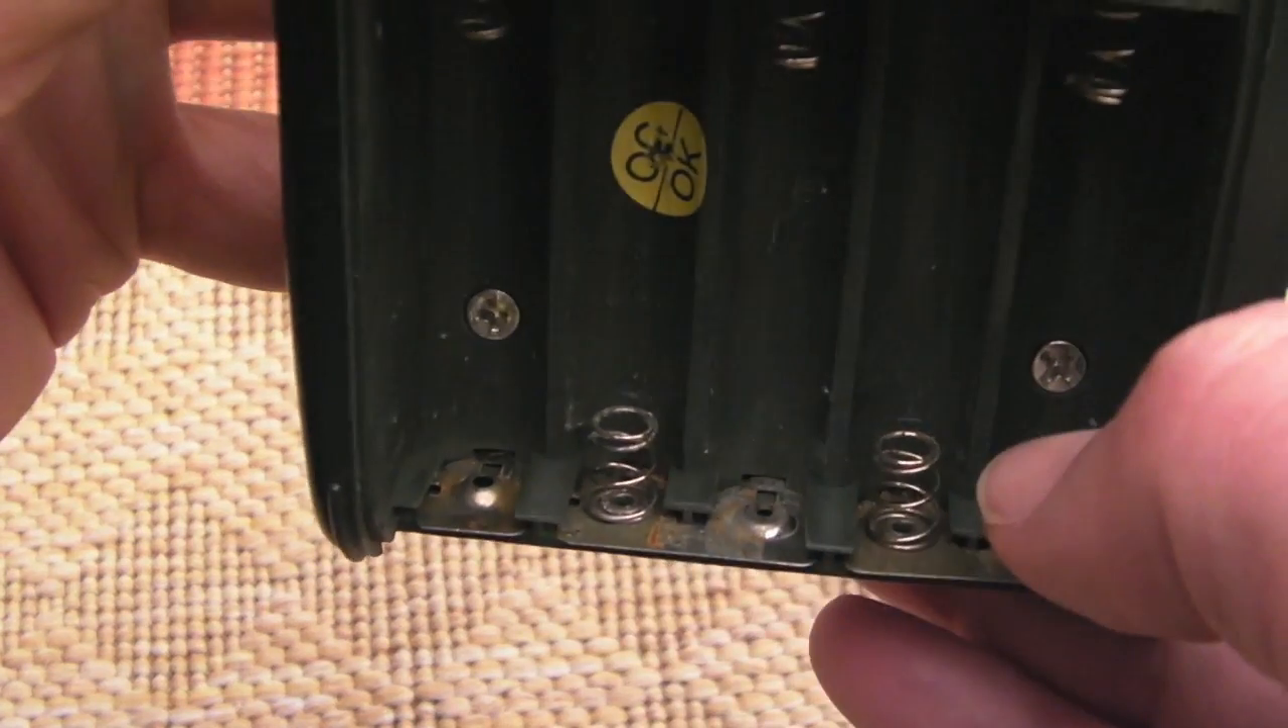I've removed the AA batteries and cleaned things up a bit.